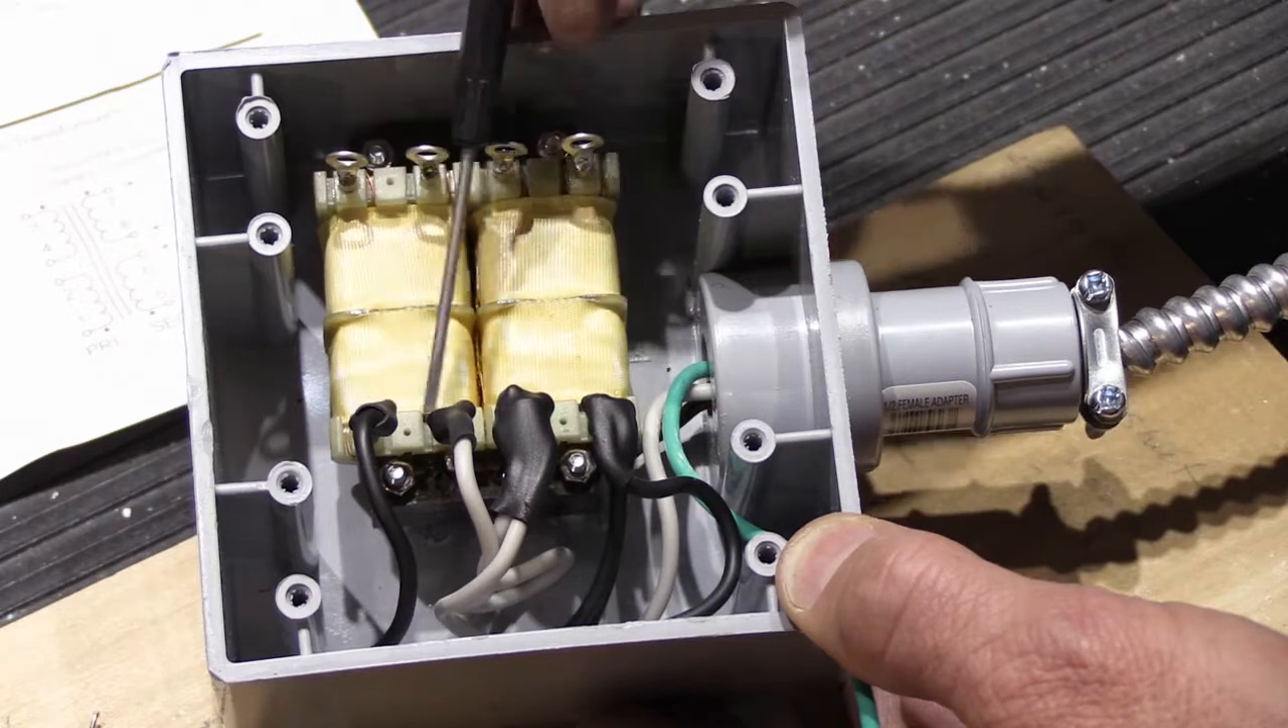And I put heat shrink tubing on all of those connections. So all of the high voltage connections on this side are in place and they're all covered.